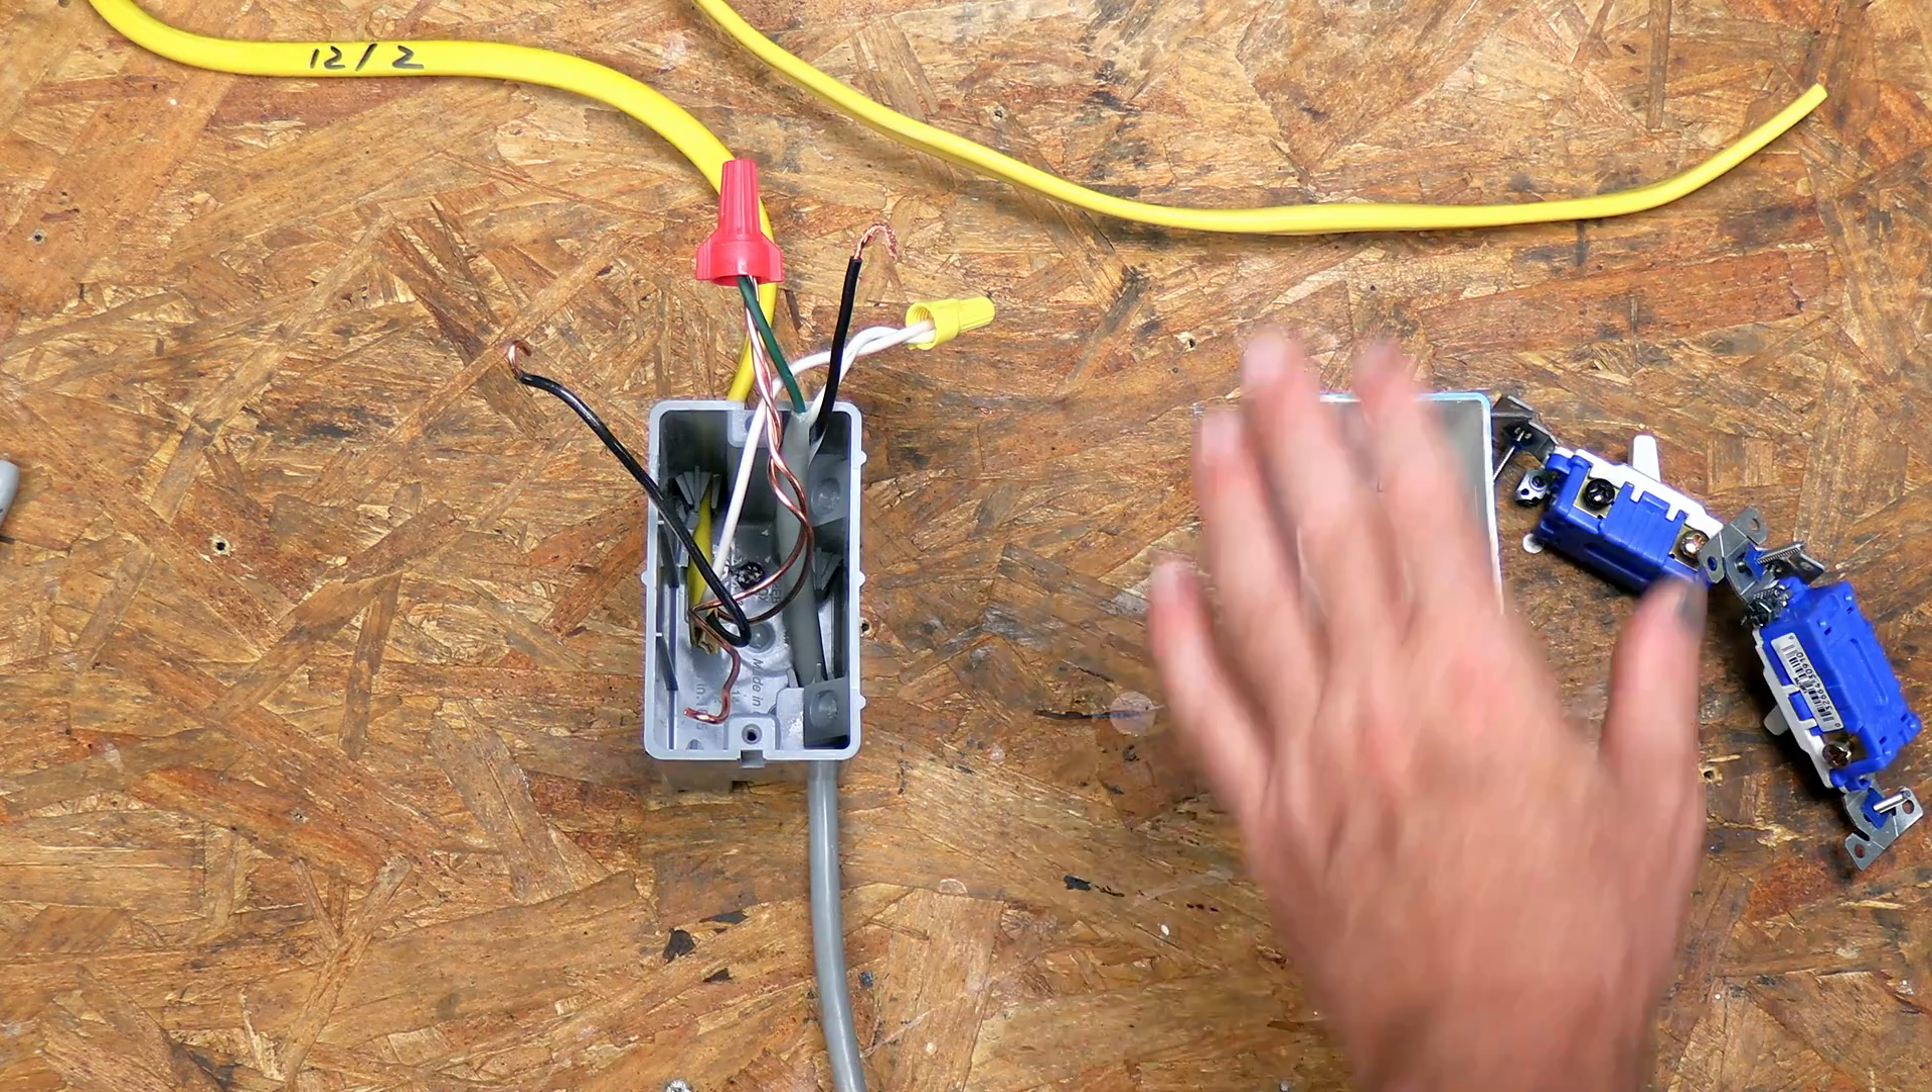Okay, so I've gone ahead and removed the switch, but I left the wiring all the same so that you can see what changes I'm going to need to make.